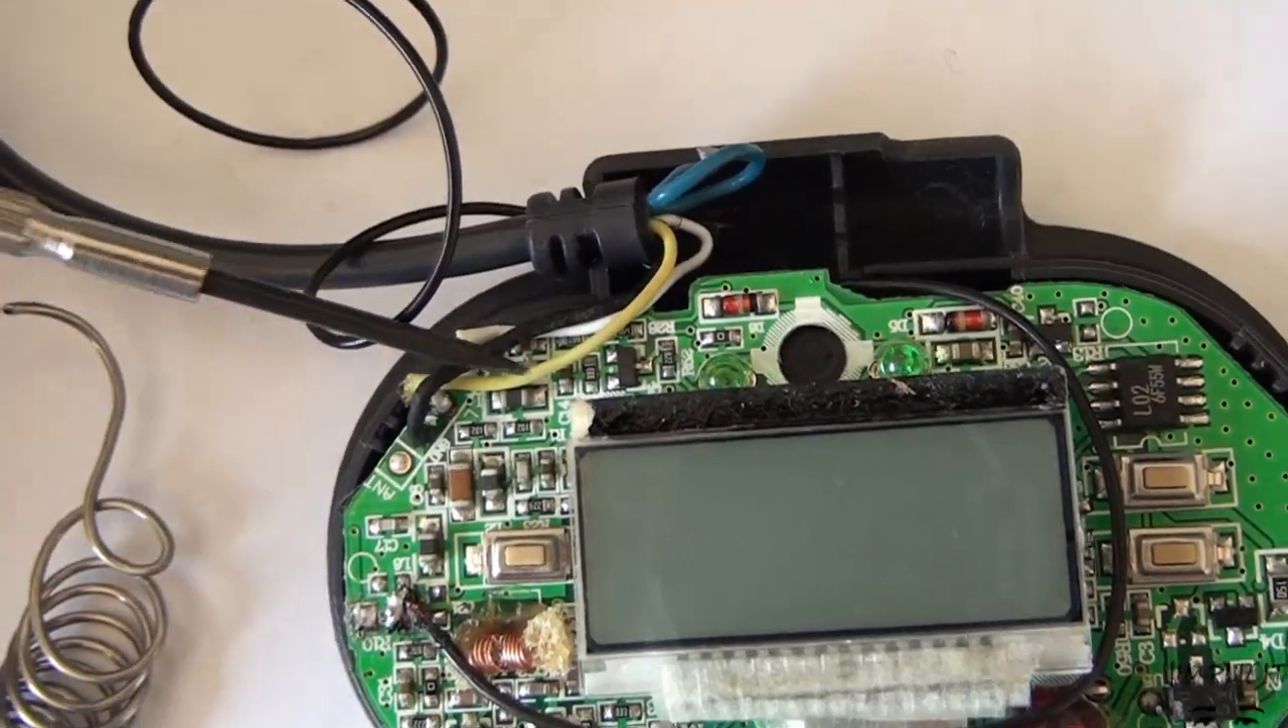And I tucked the blue wire over here because you don't really need the blue wire anymore.